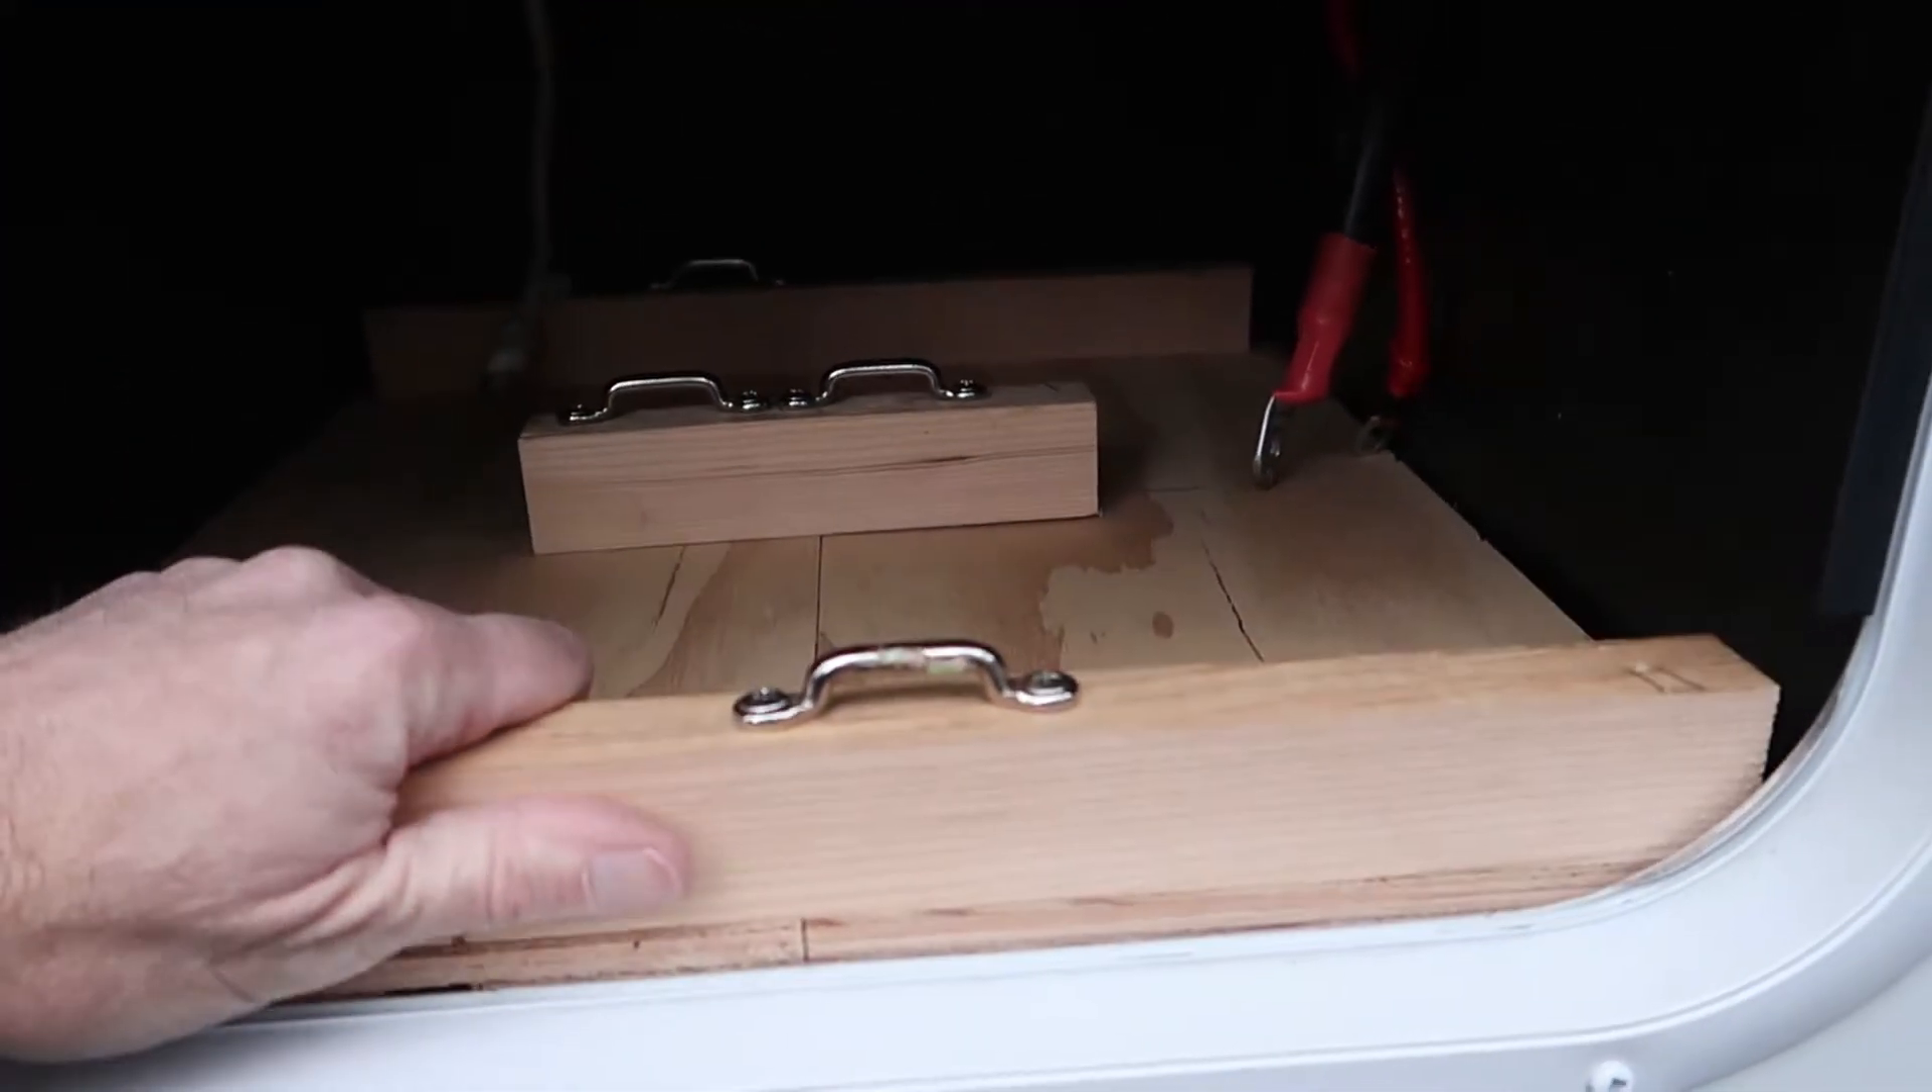New battery tray is in place.